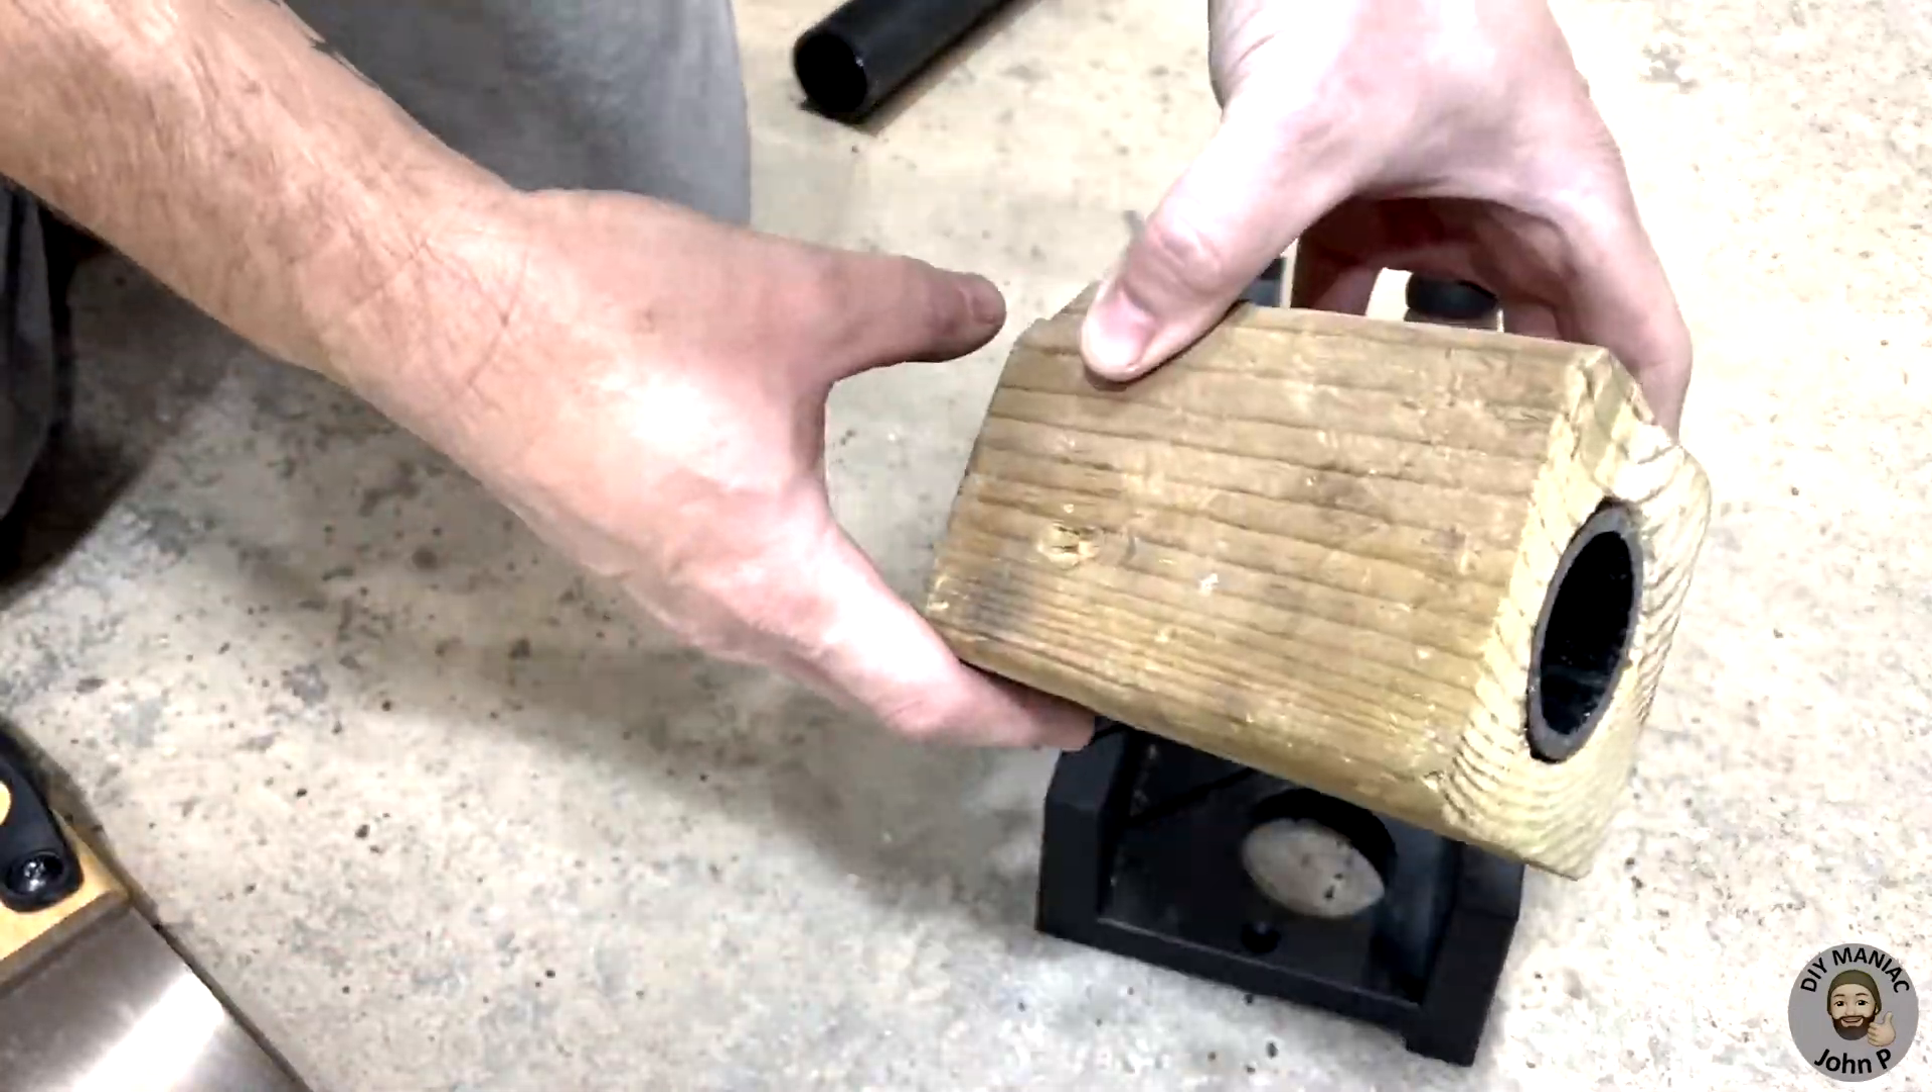As seen the pipe fits nicely into our piece of 4x4.